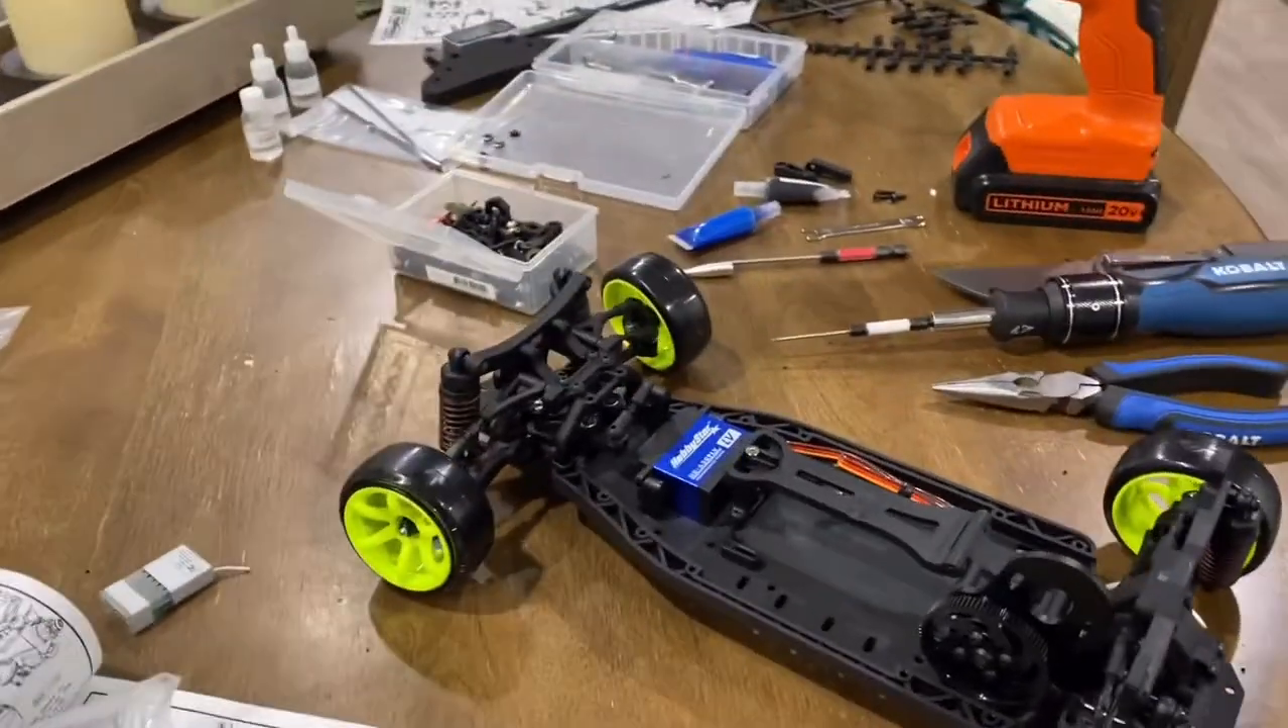All right guys so i just put on the tires.